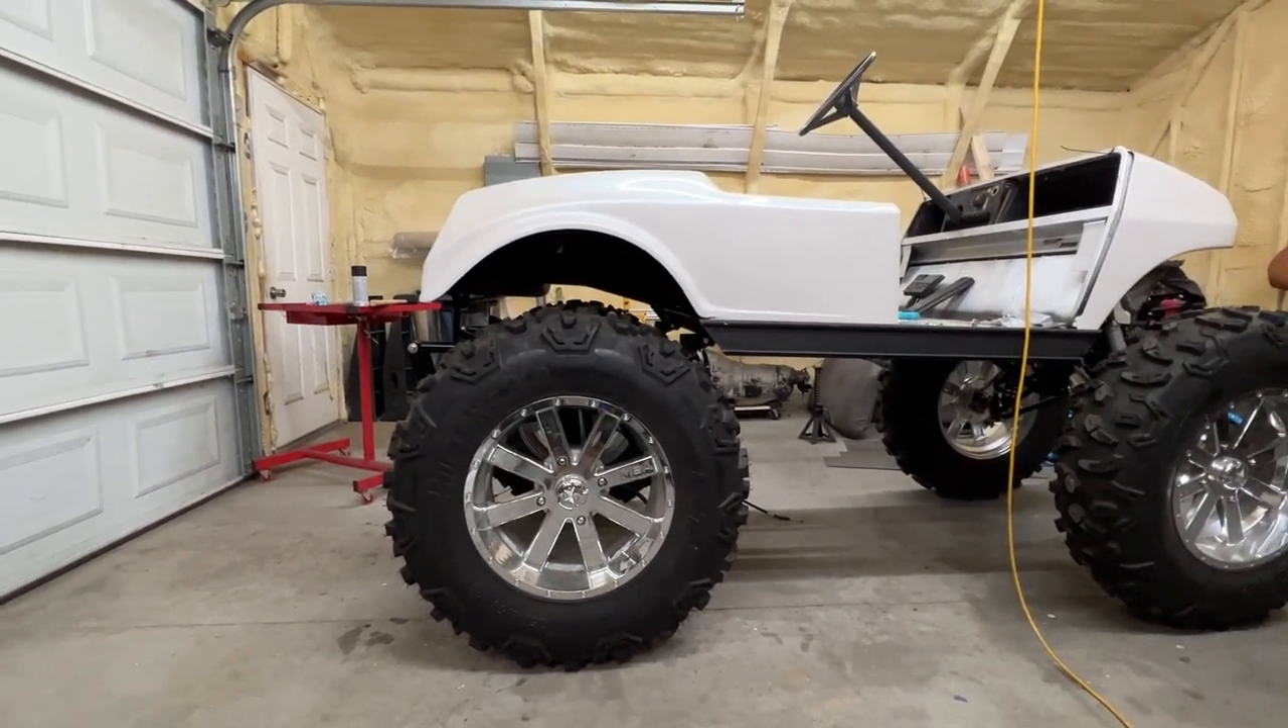The wheels In the back Are now centered Inside the wheel Well.